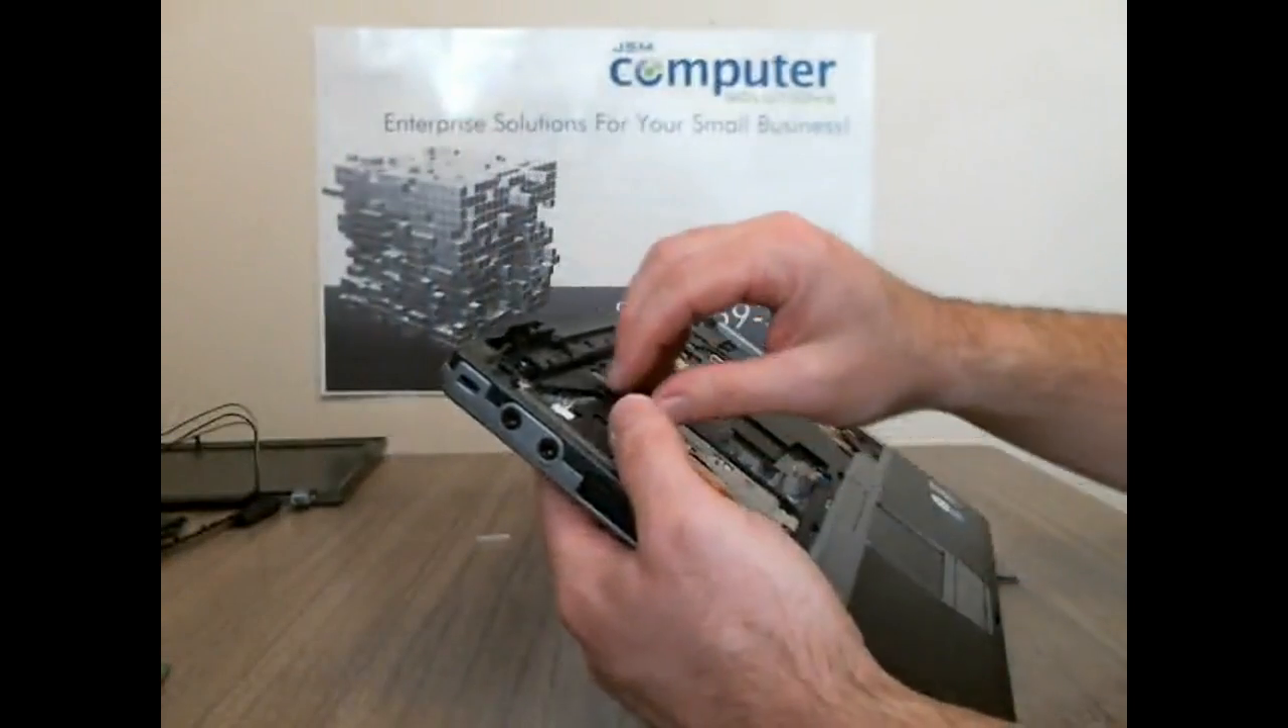So now all we got left is the palm rest and the palm rest should just pop right out.